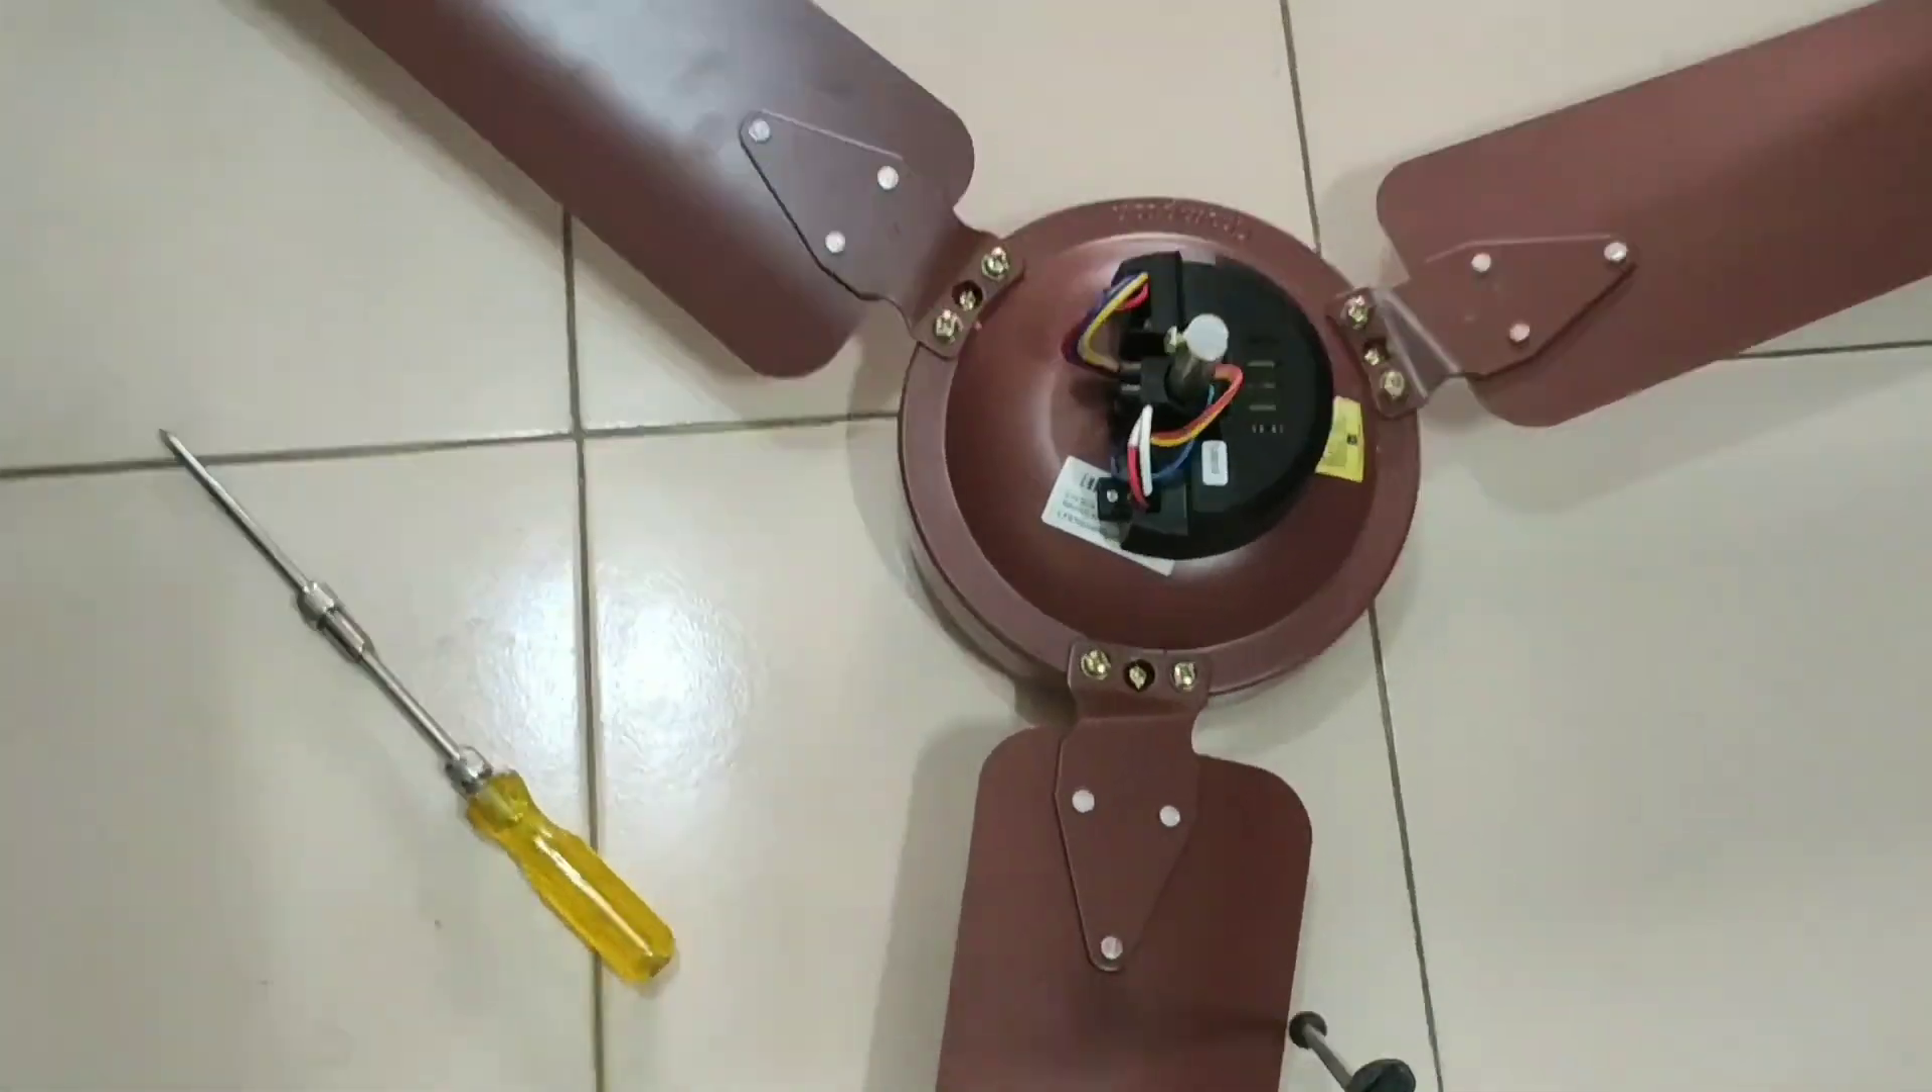So guys, we have already fixed the blades.